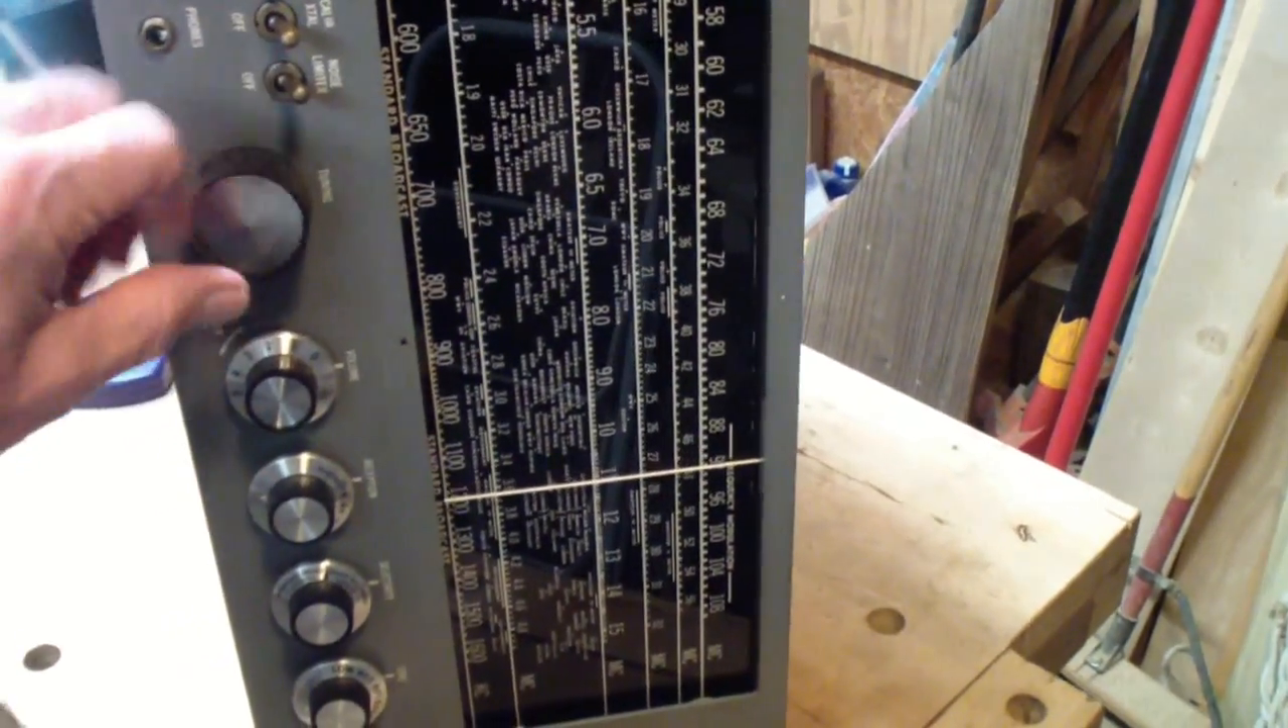But basically the front panel has been put back together again.